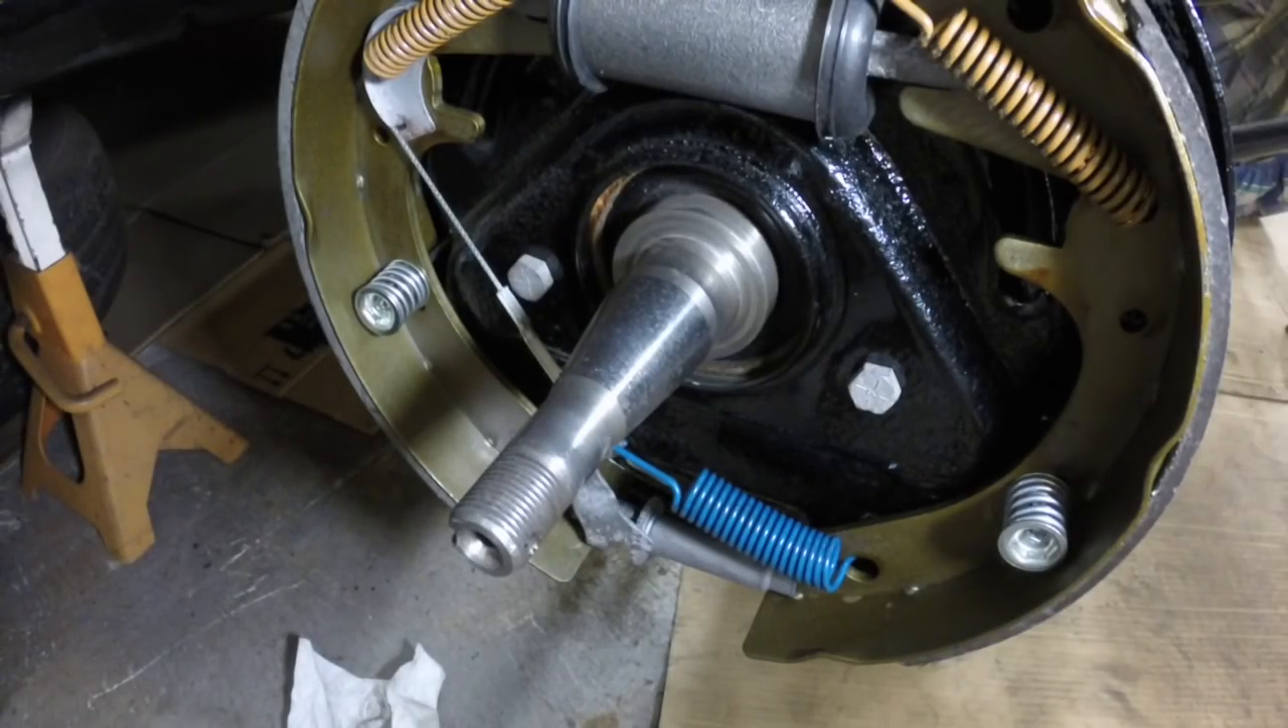I just took the spoon and backed the brakes off and the drums came right off.